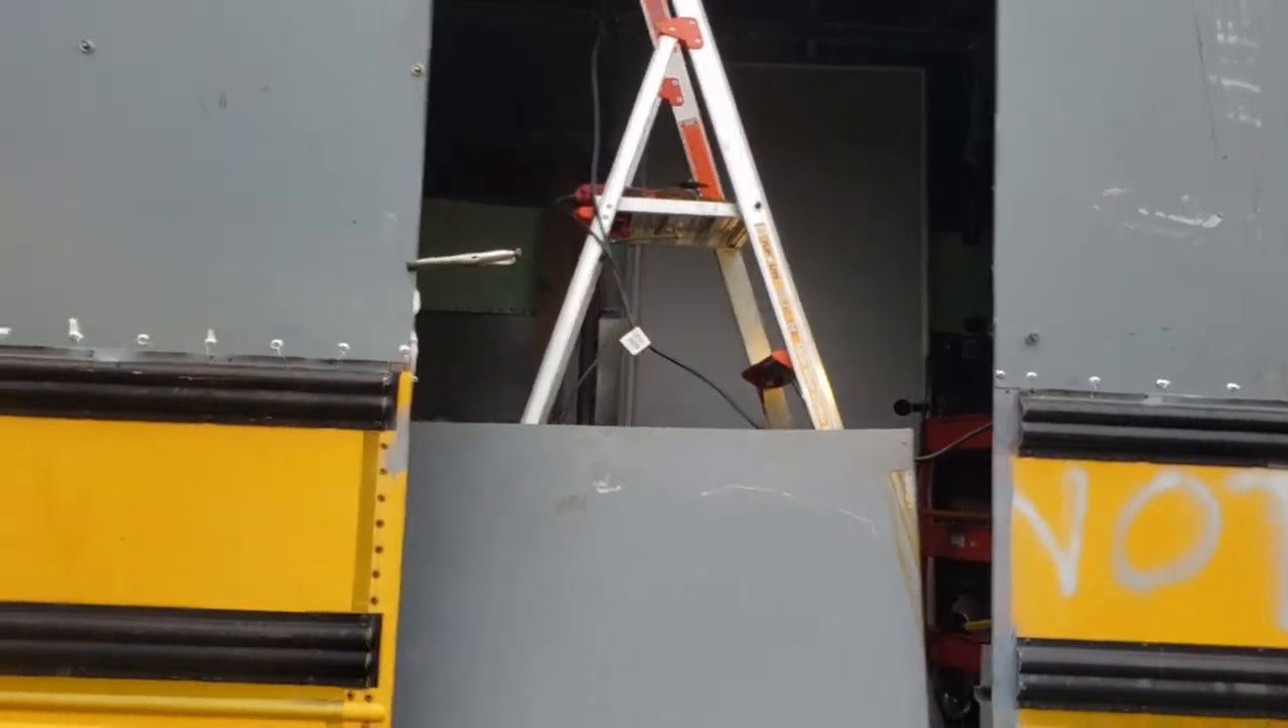So we got the door opening cut here. Panels are attached enough. They're not going anywhere.